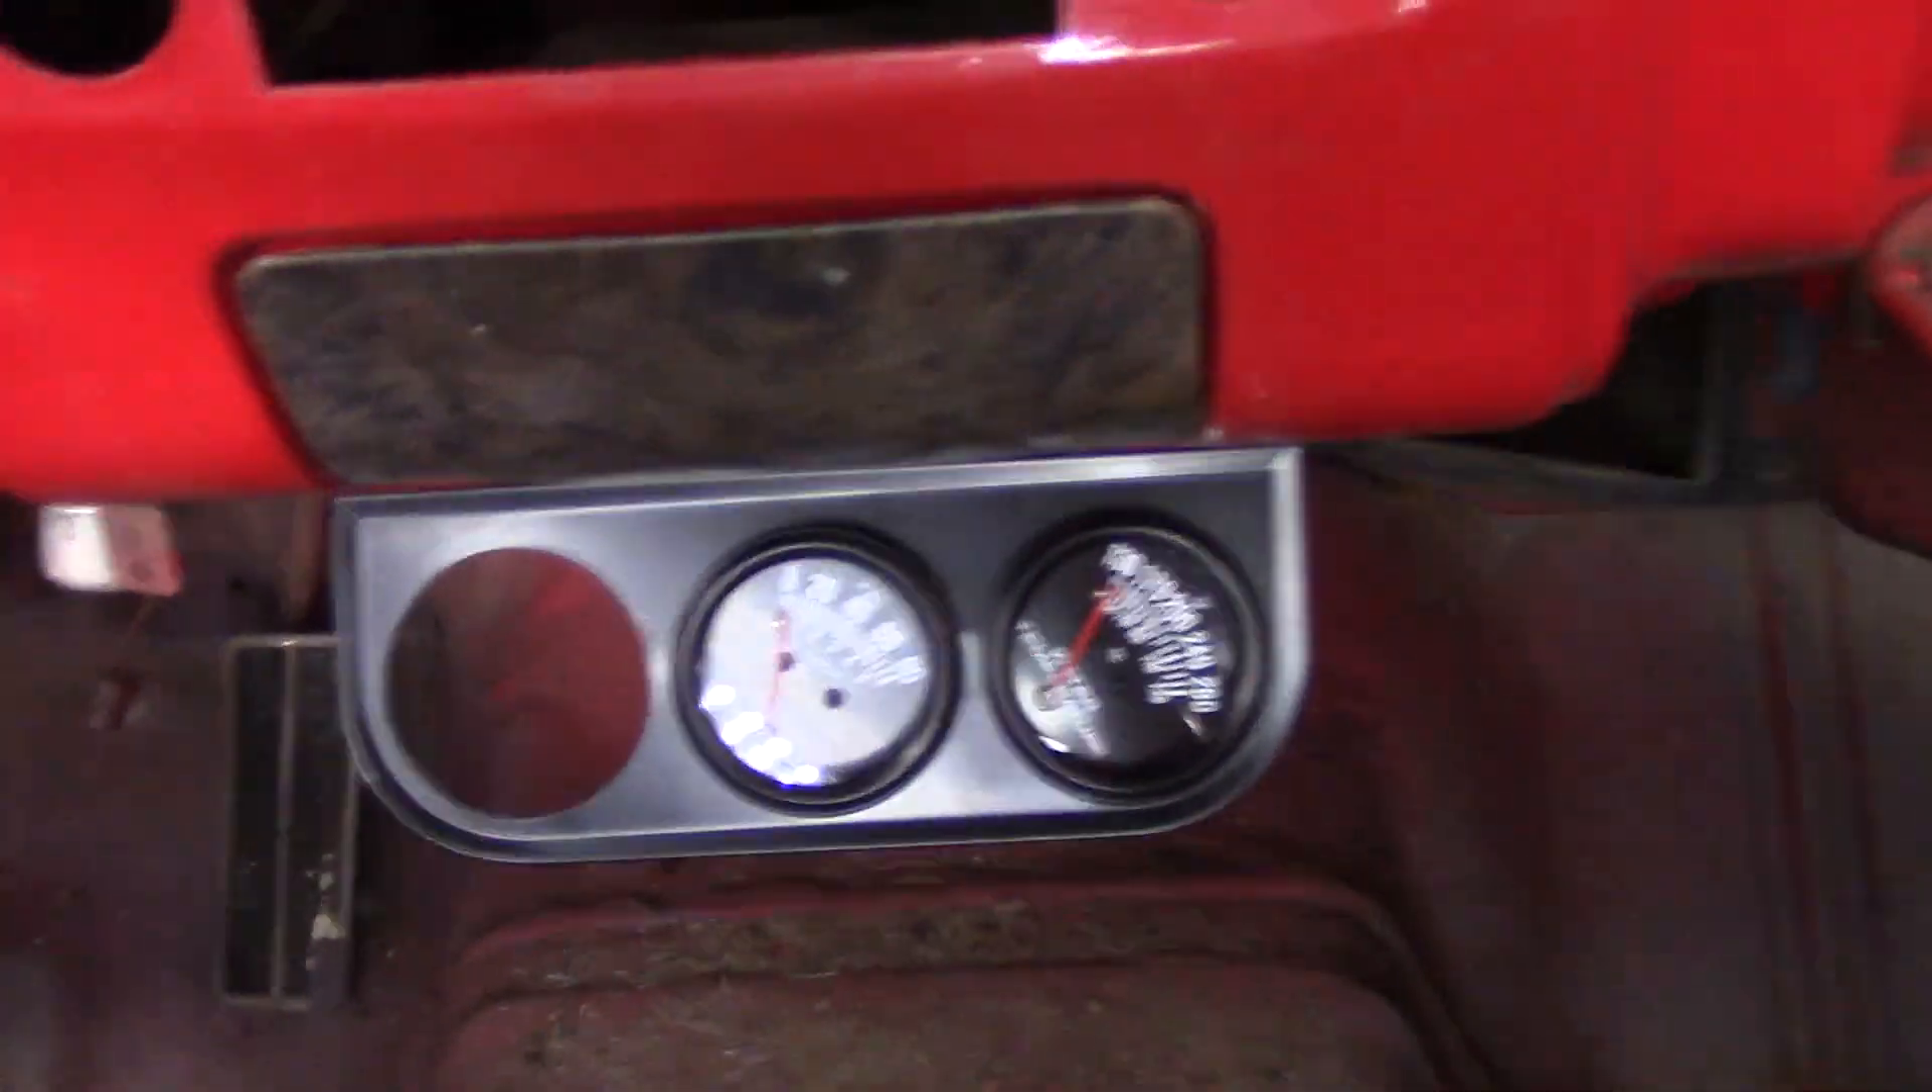Okay, I got both gauges in.